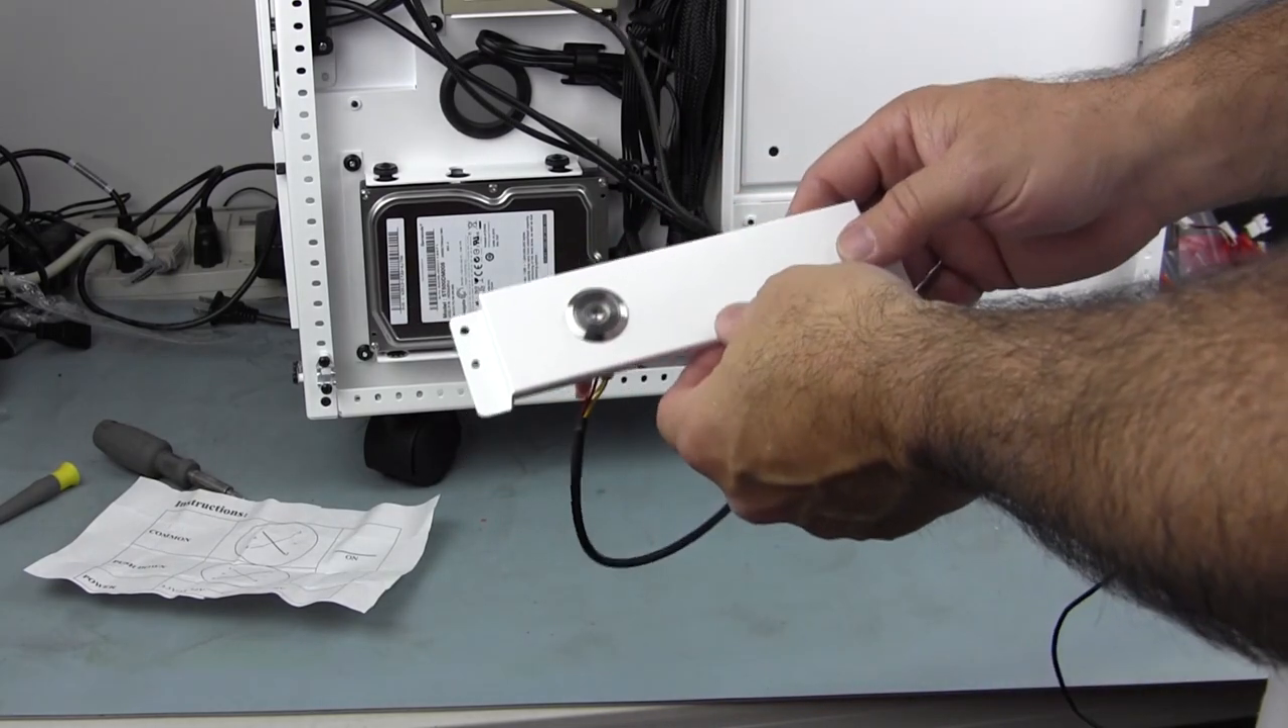I took some time to mount this uh vandal switch to control the led board.